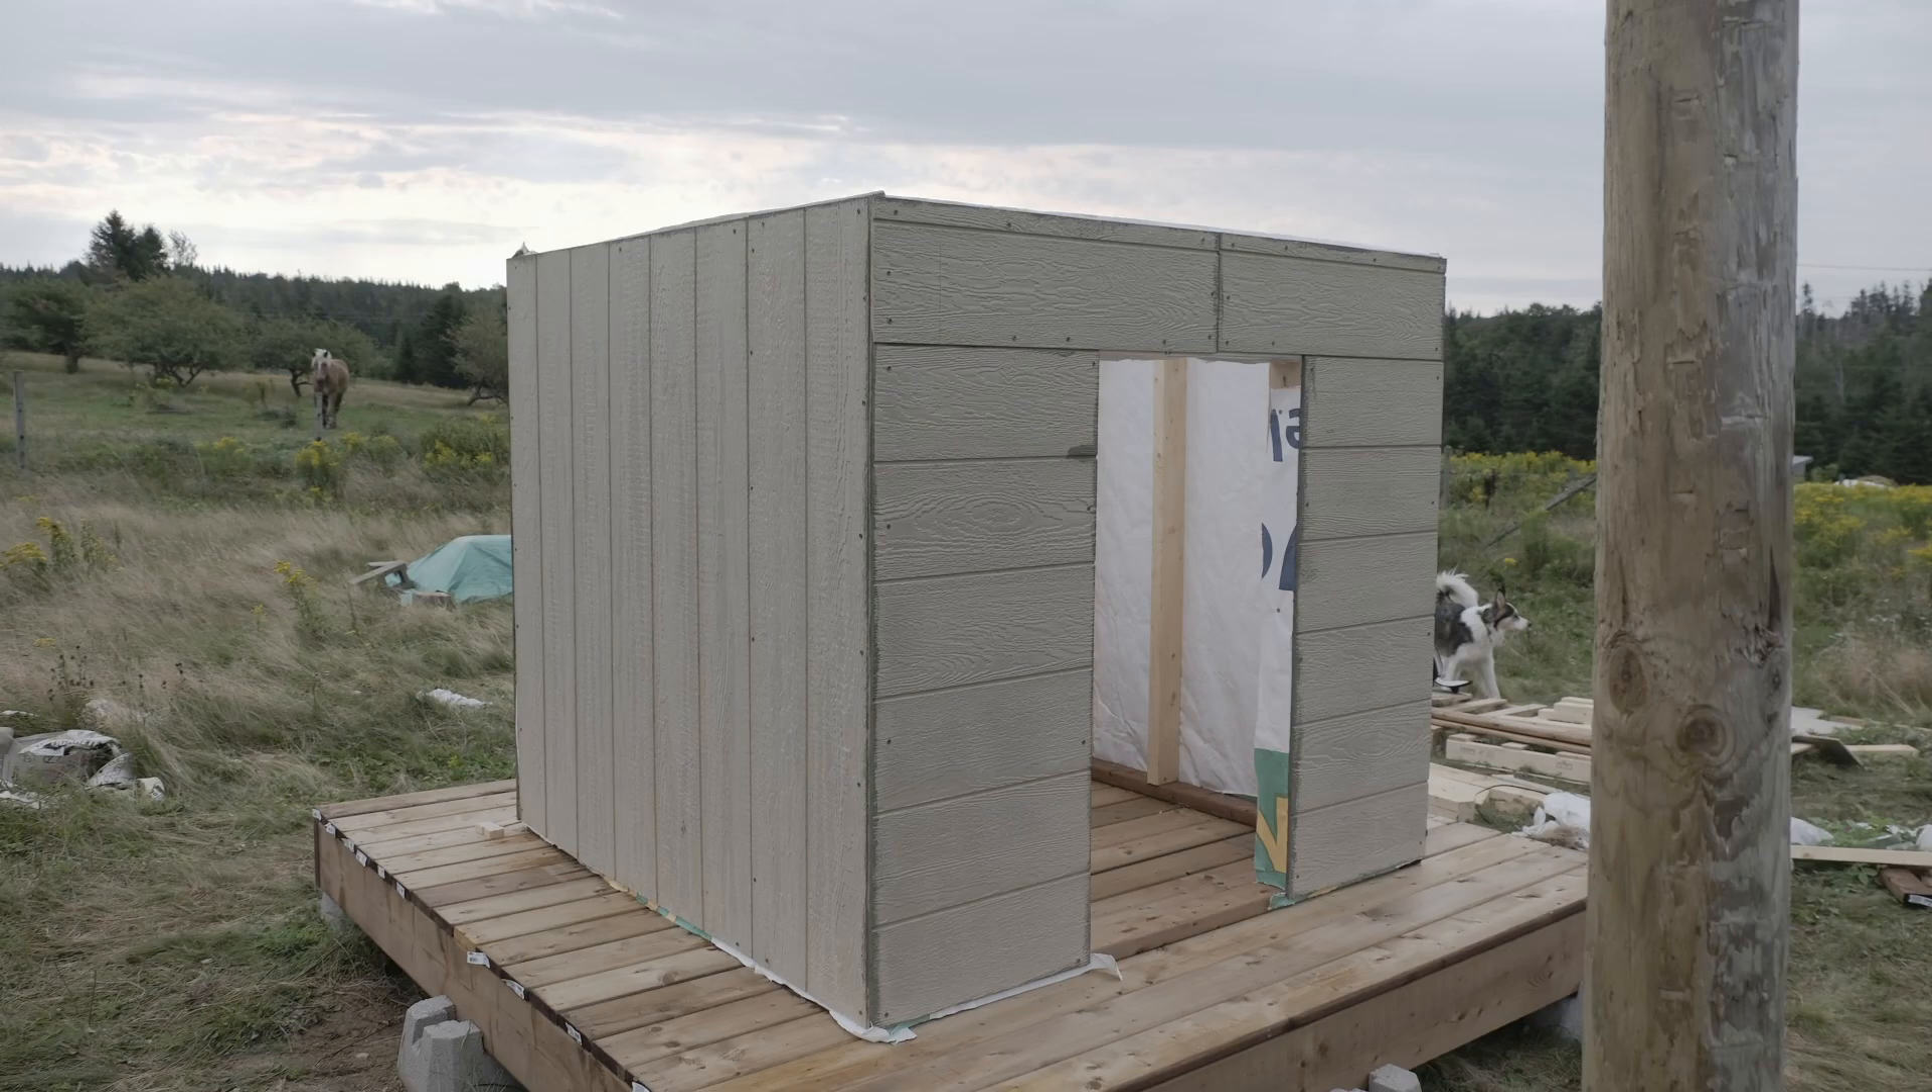And by the end of day two, the walls were on.